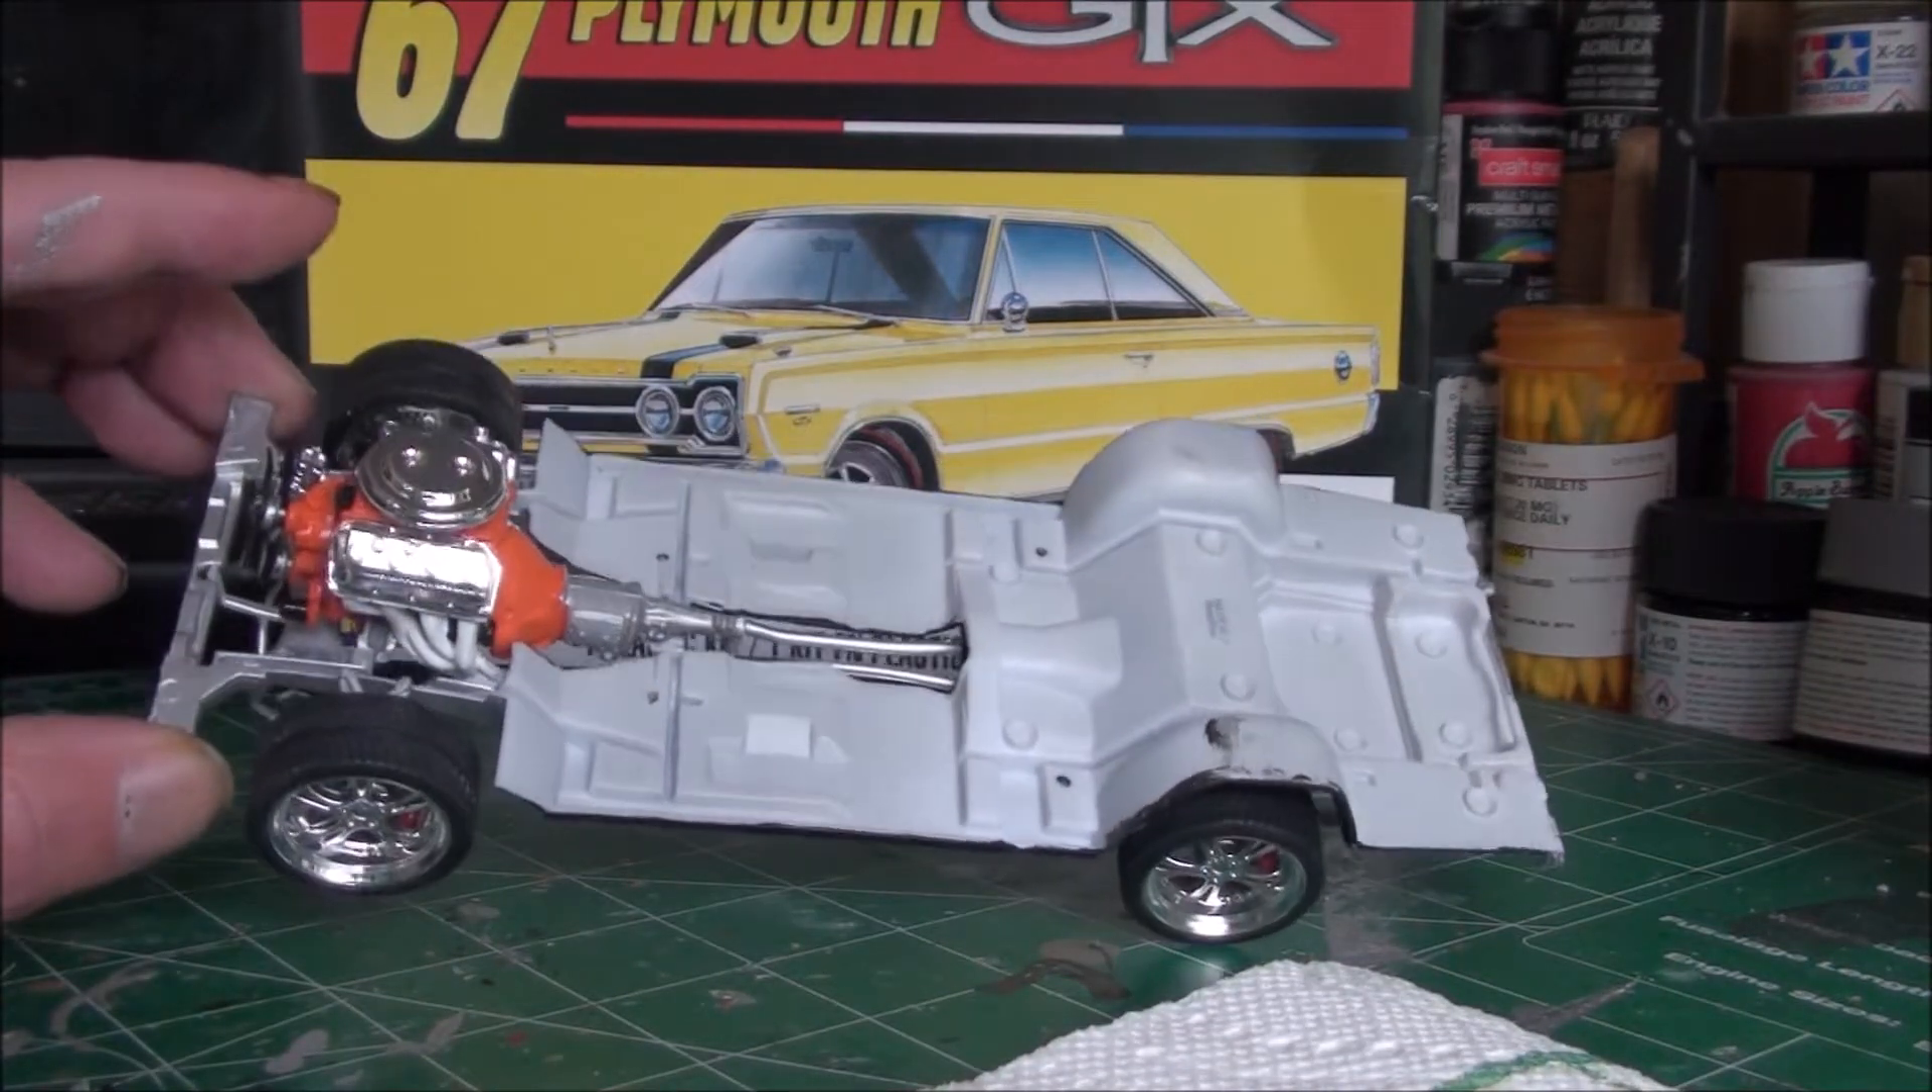Uh as you can see here the uh the undercarriage the tires and the engine are installed.